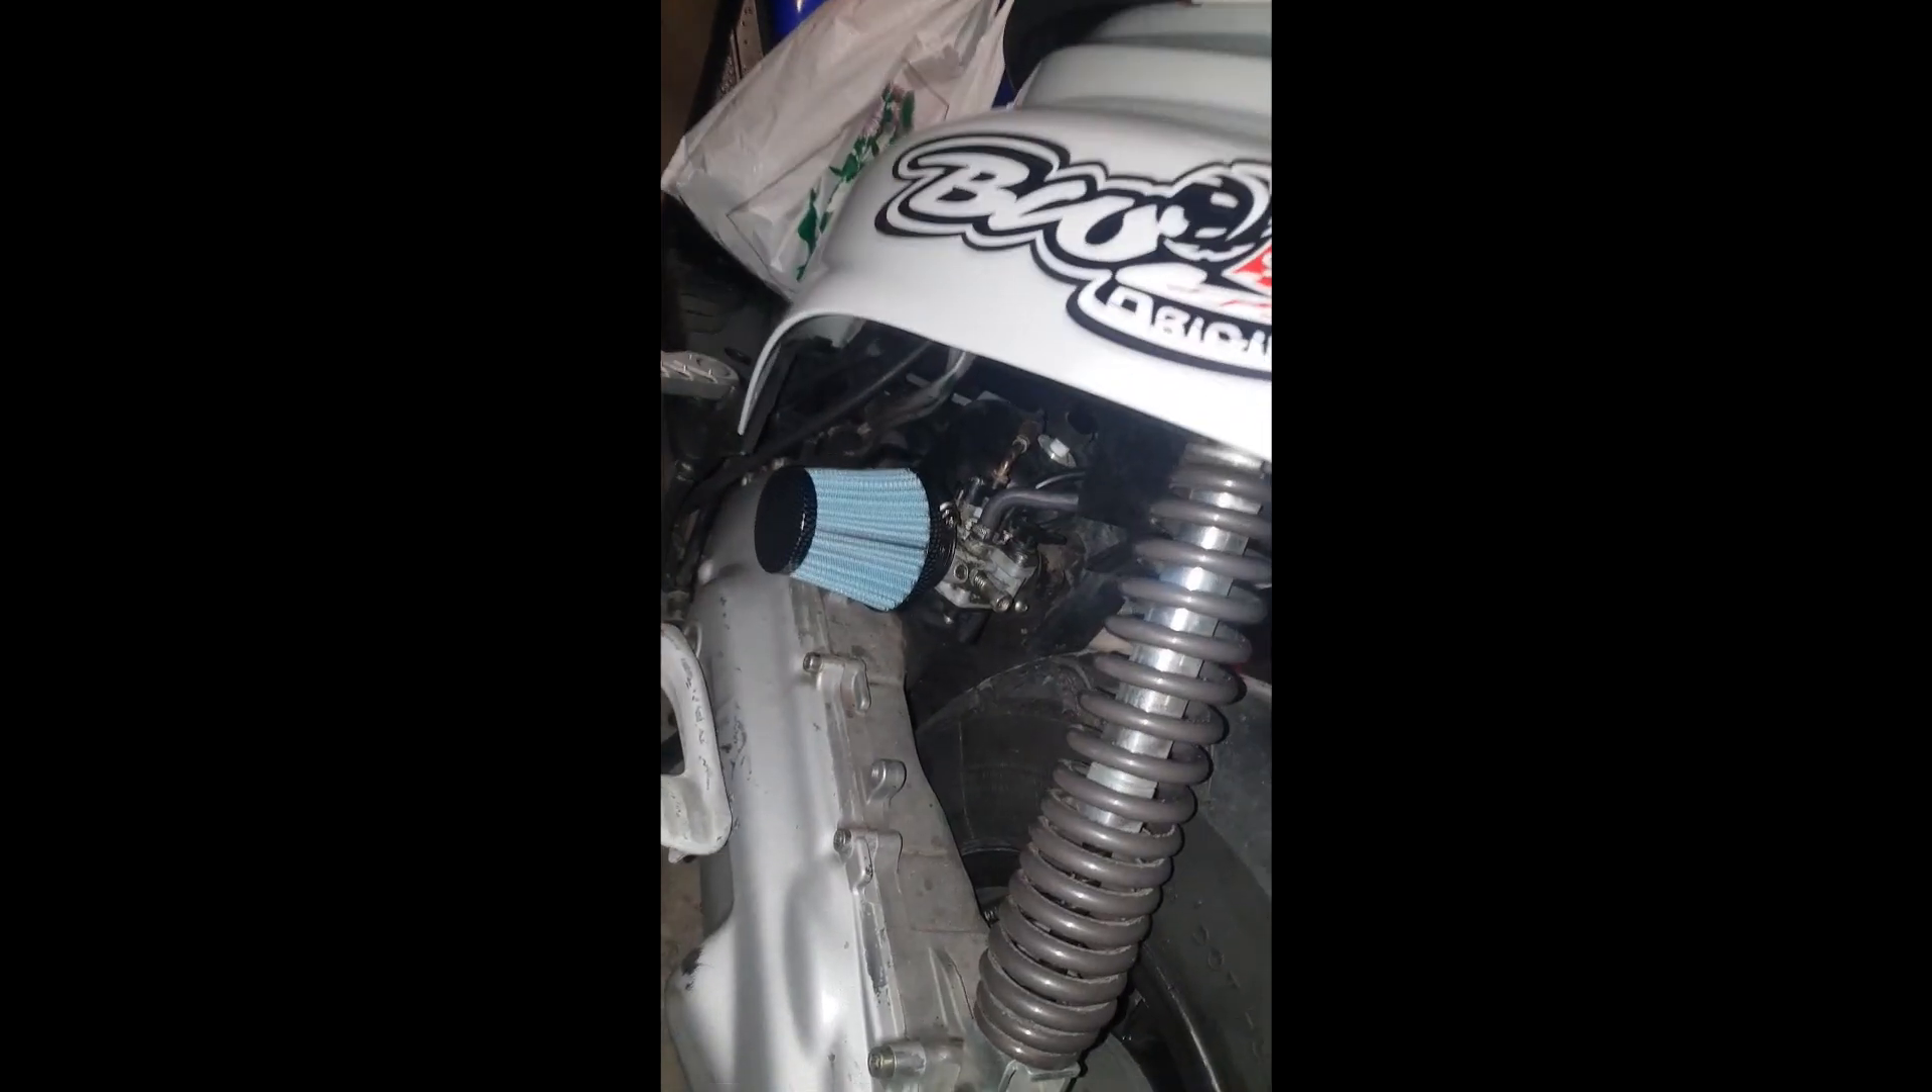Donc voilà le filtre à air attention hé garçon il est posé il est même super bien posé nickel il tient.